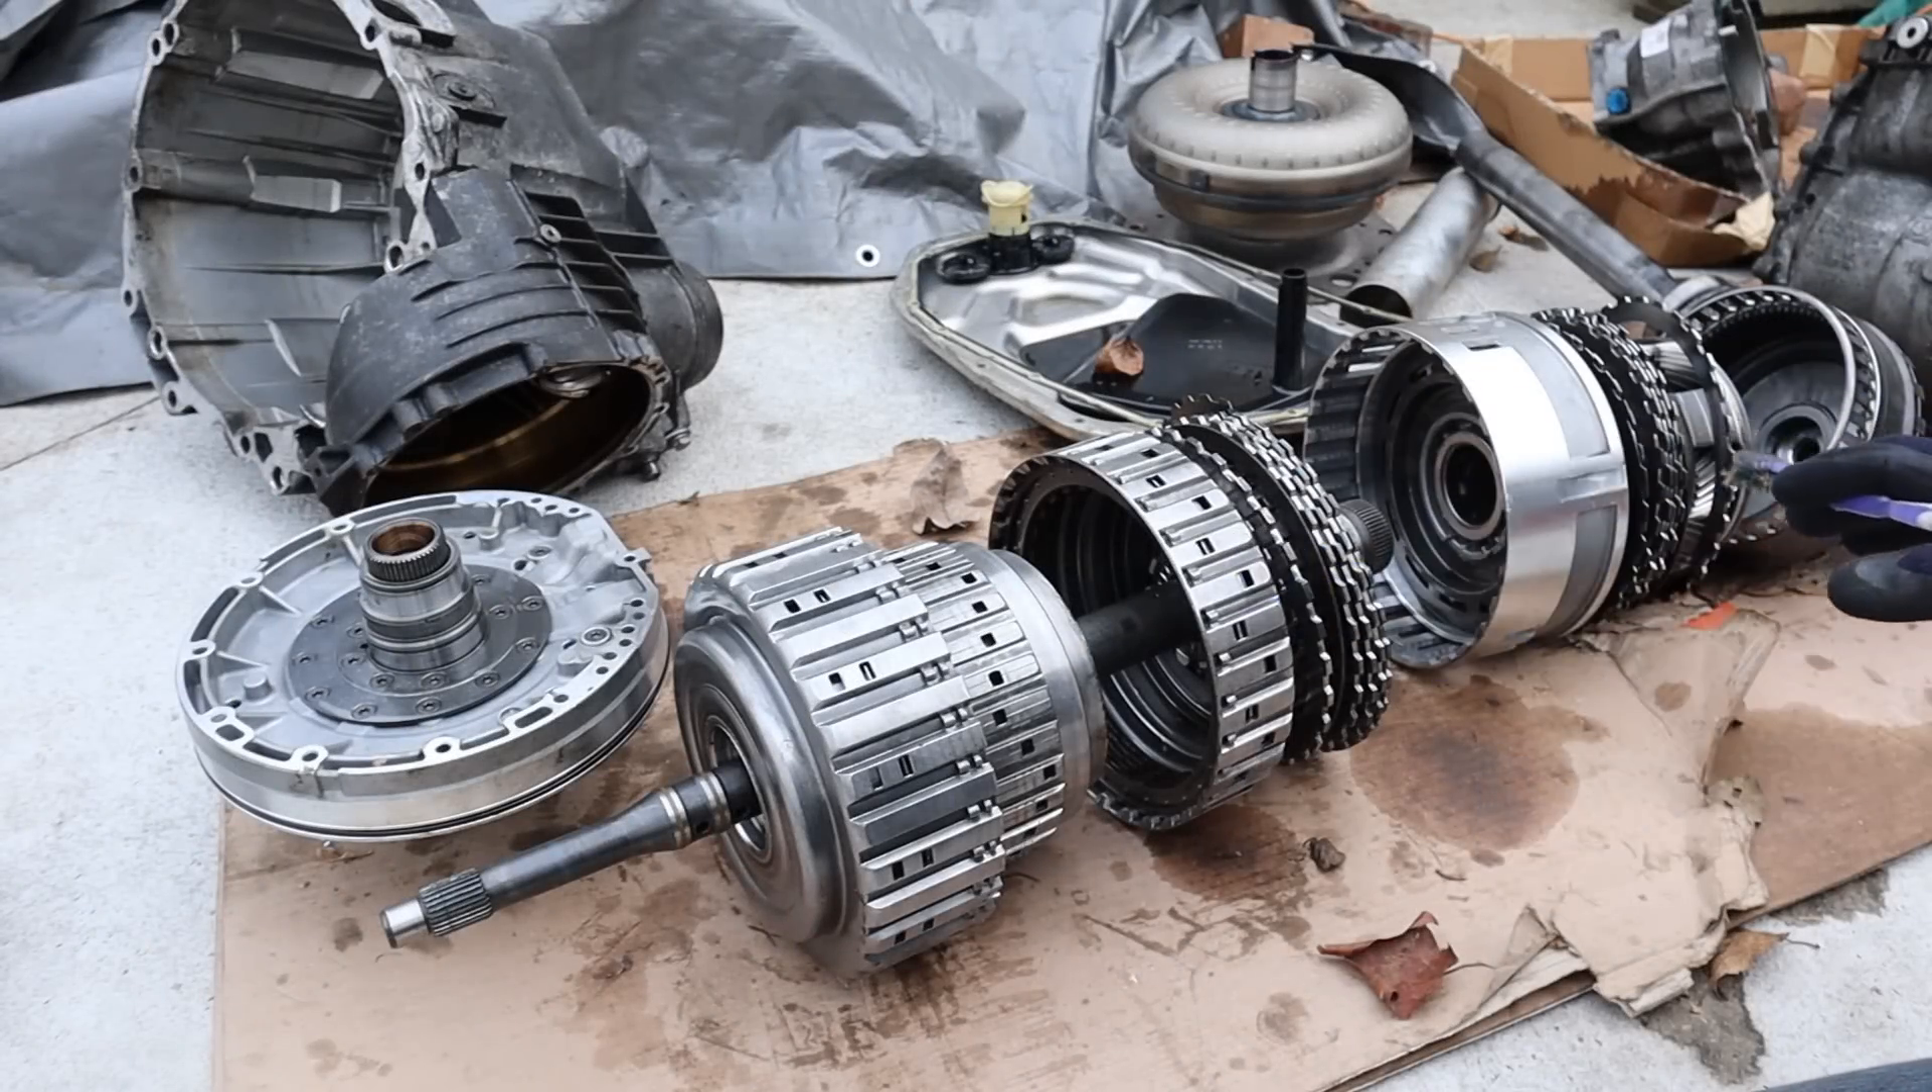So now that we've got the transmission apart, let's take a quick look at how it works.